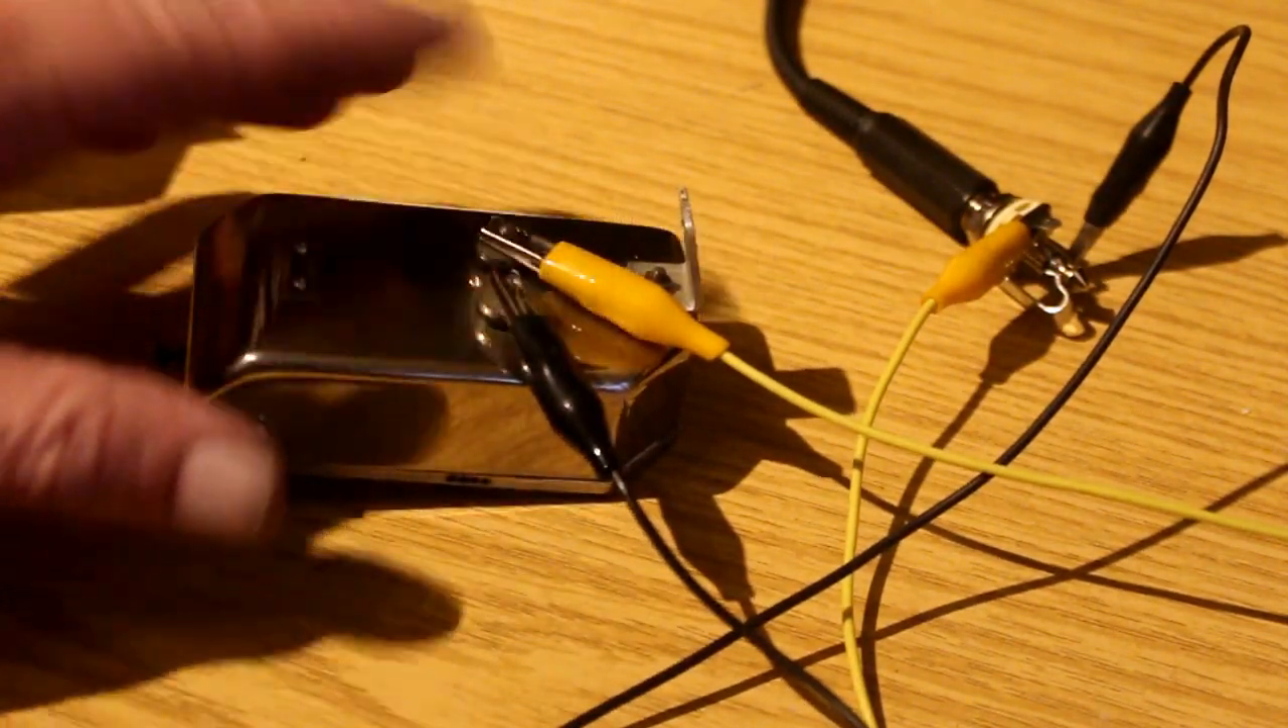Here's our head under test and I've taken the lead from the back of my machine and connected it via these croc leads to the terminals on the top of this head under test.